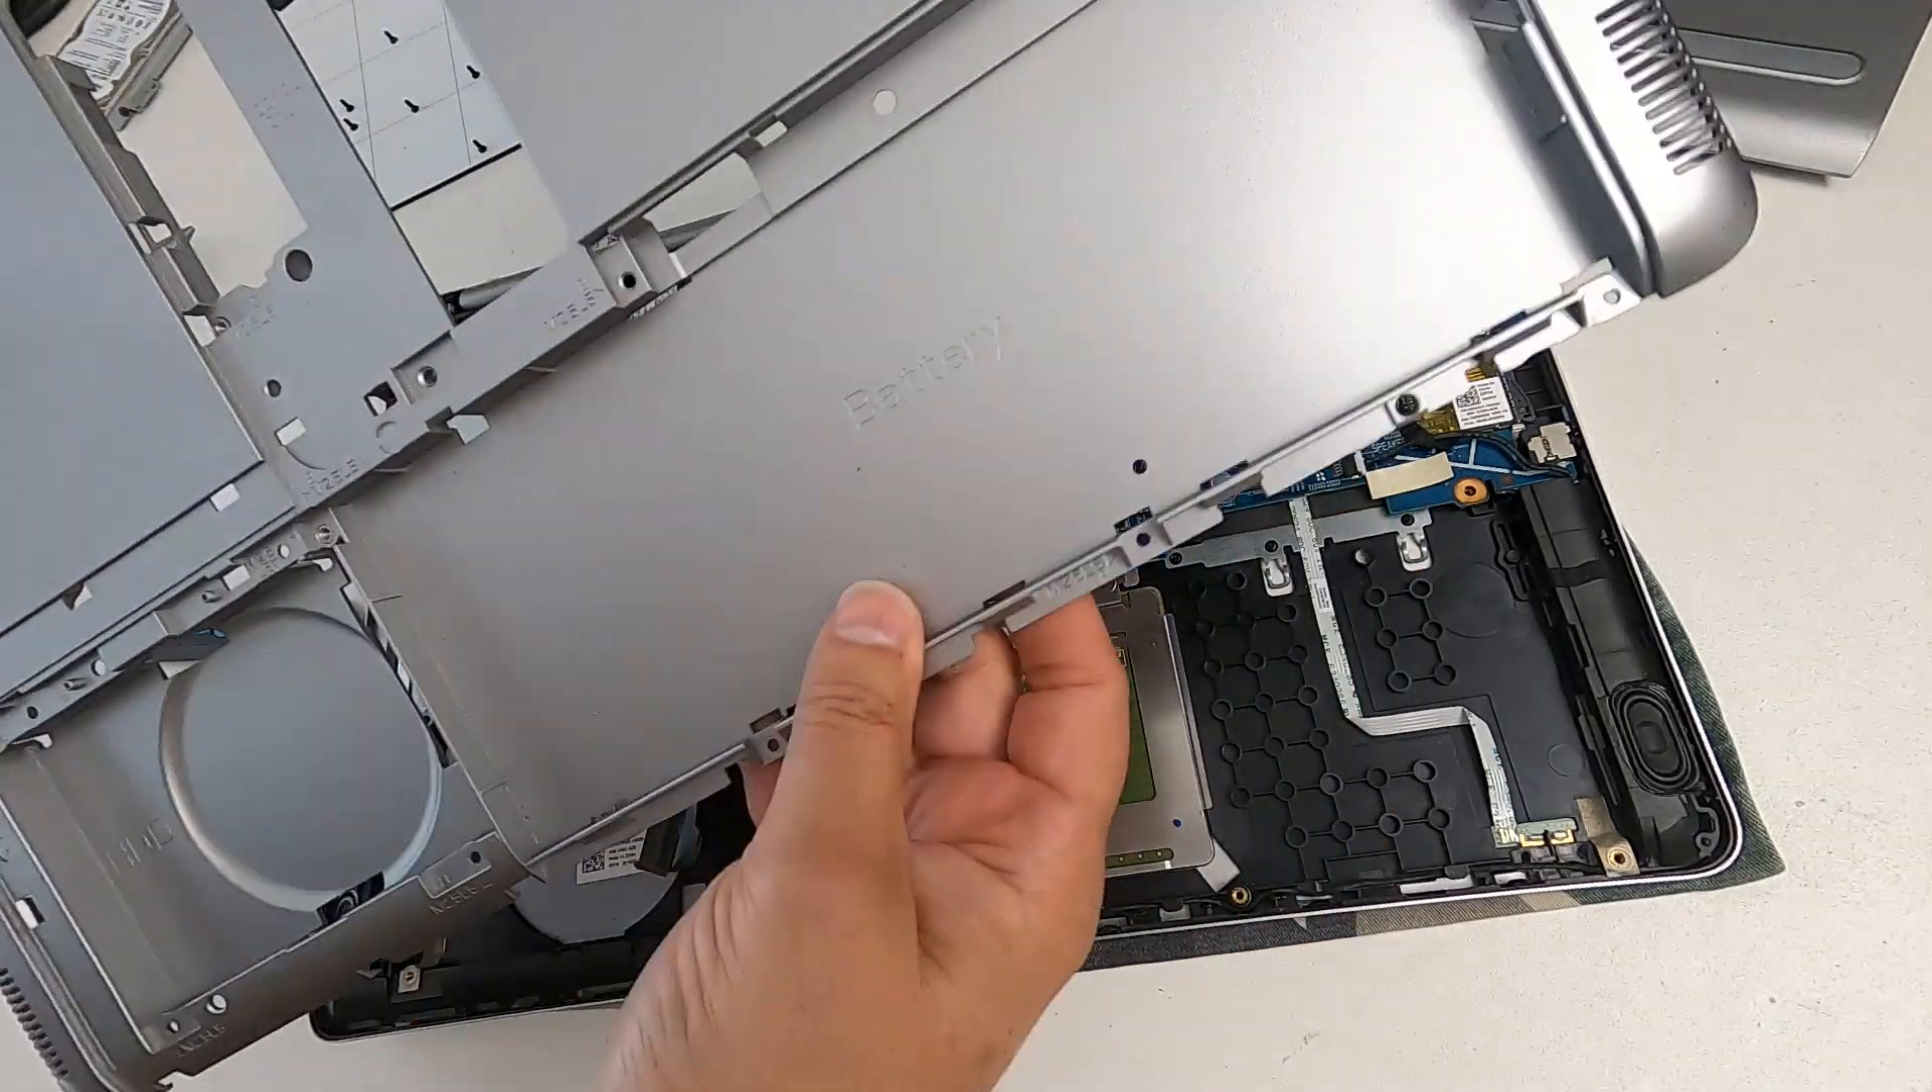So that's the whole back cover off.